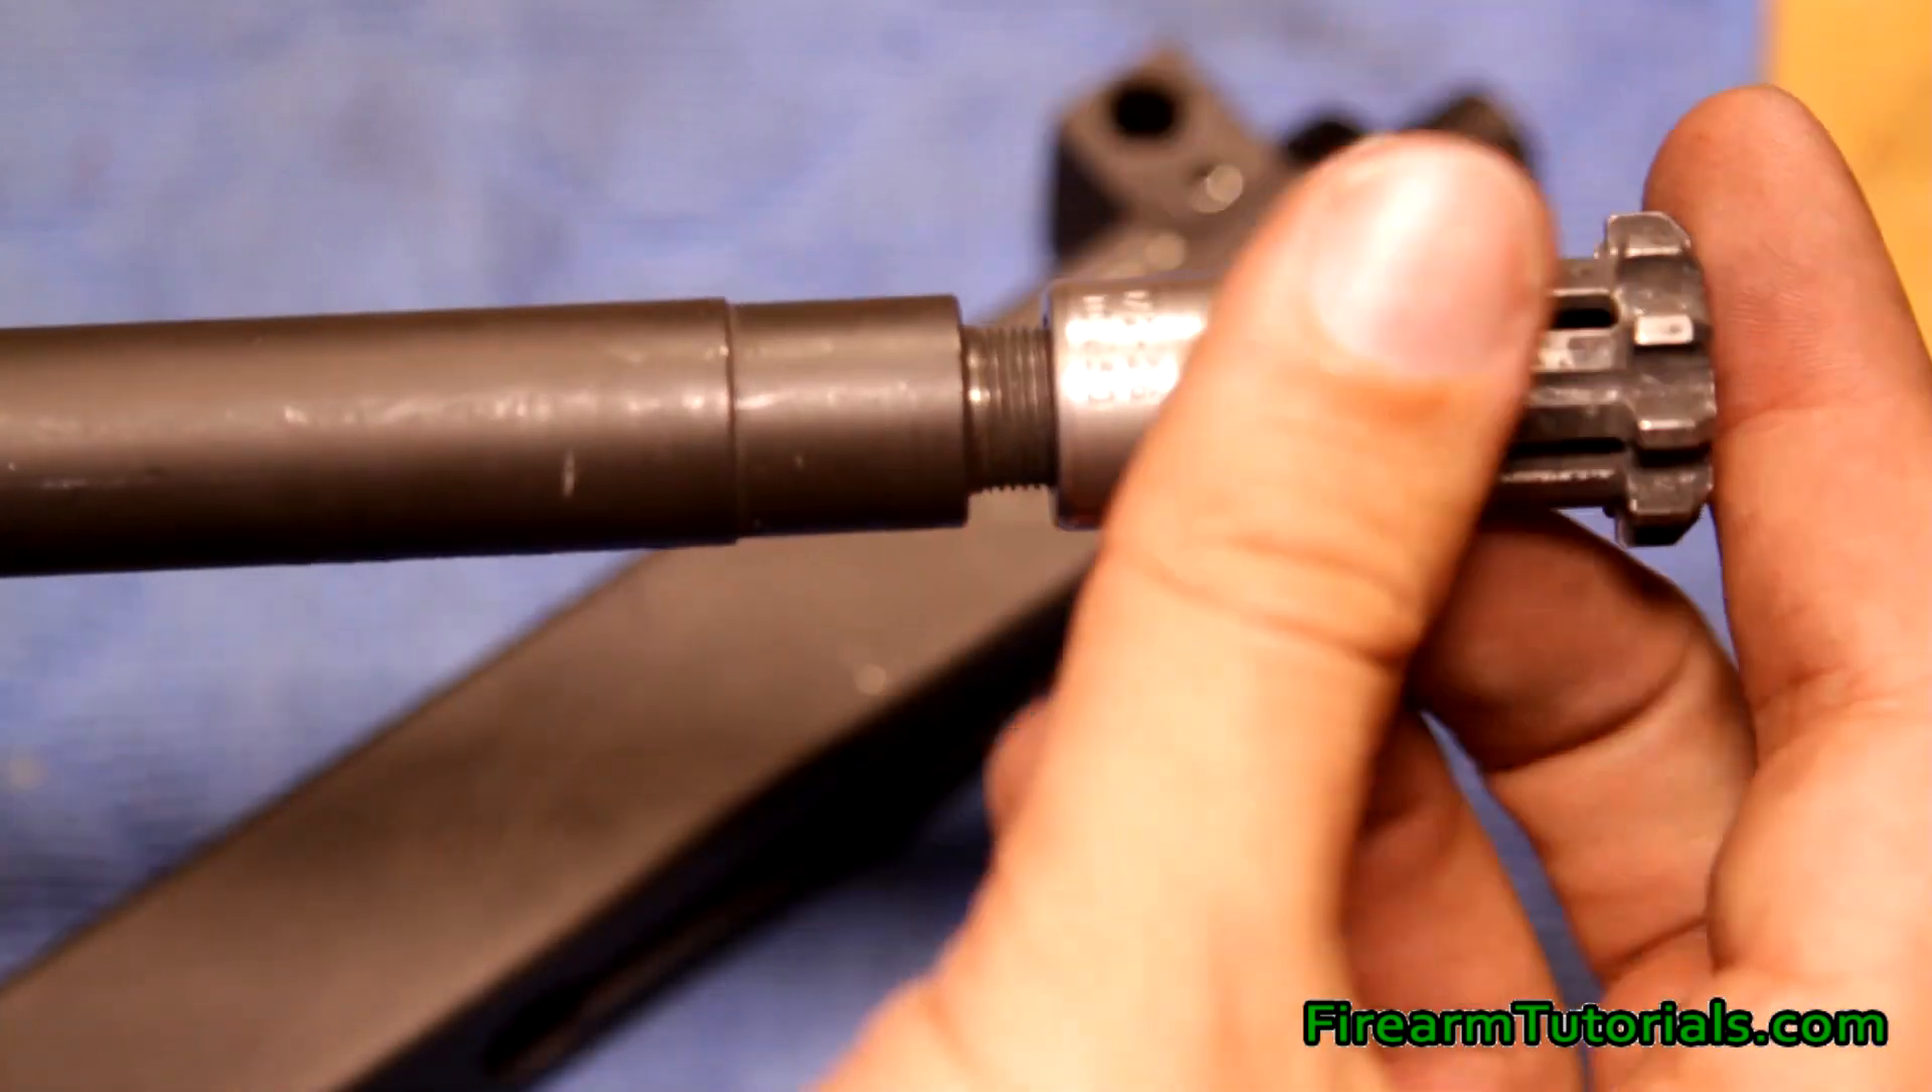You see when I screw the piston on there It bottoms out because the threads aren't deep enough to go all the way to the shoulder of the barrel.